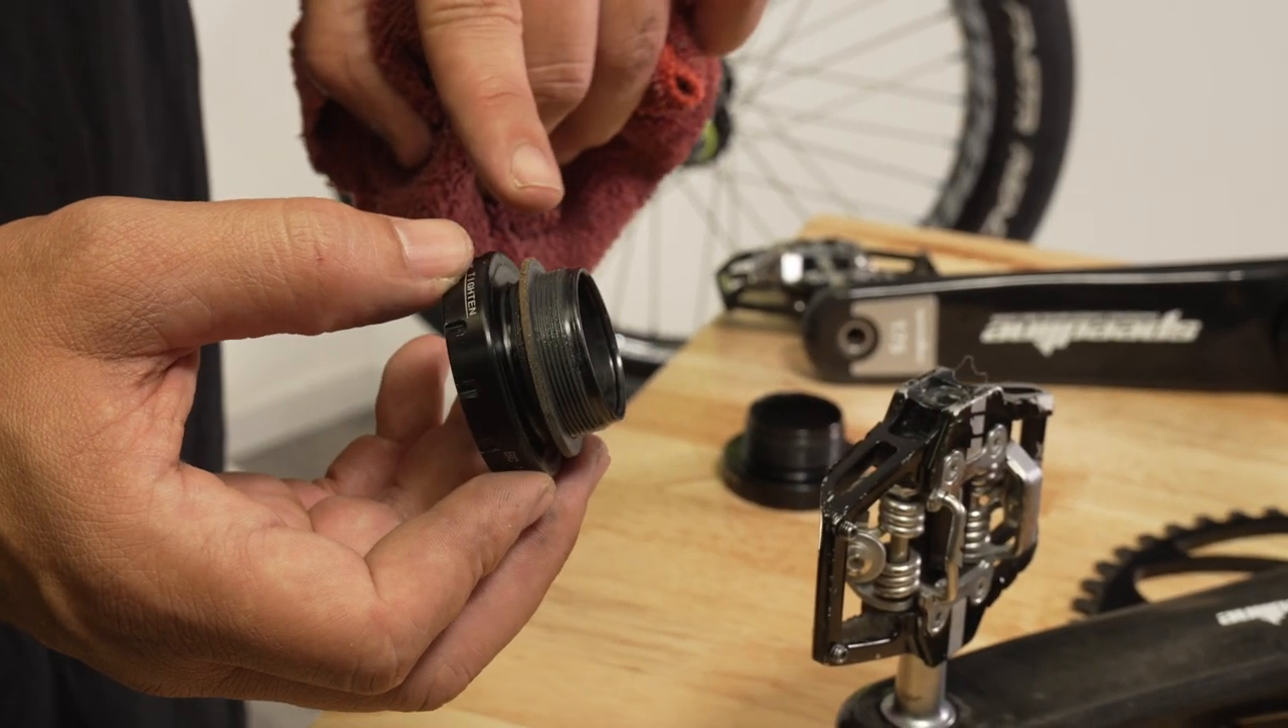All right, guys, so we got the bottom bracket taken apart here.